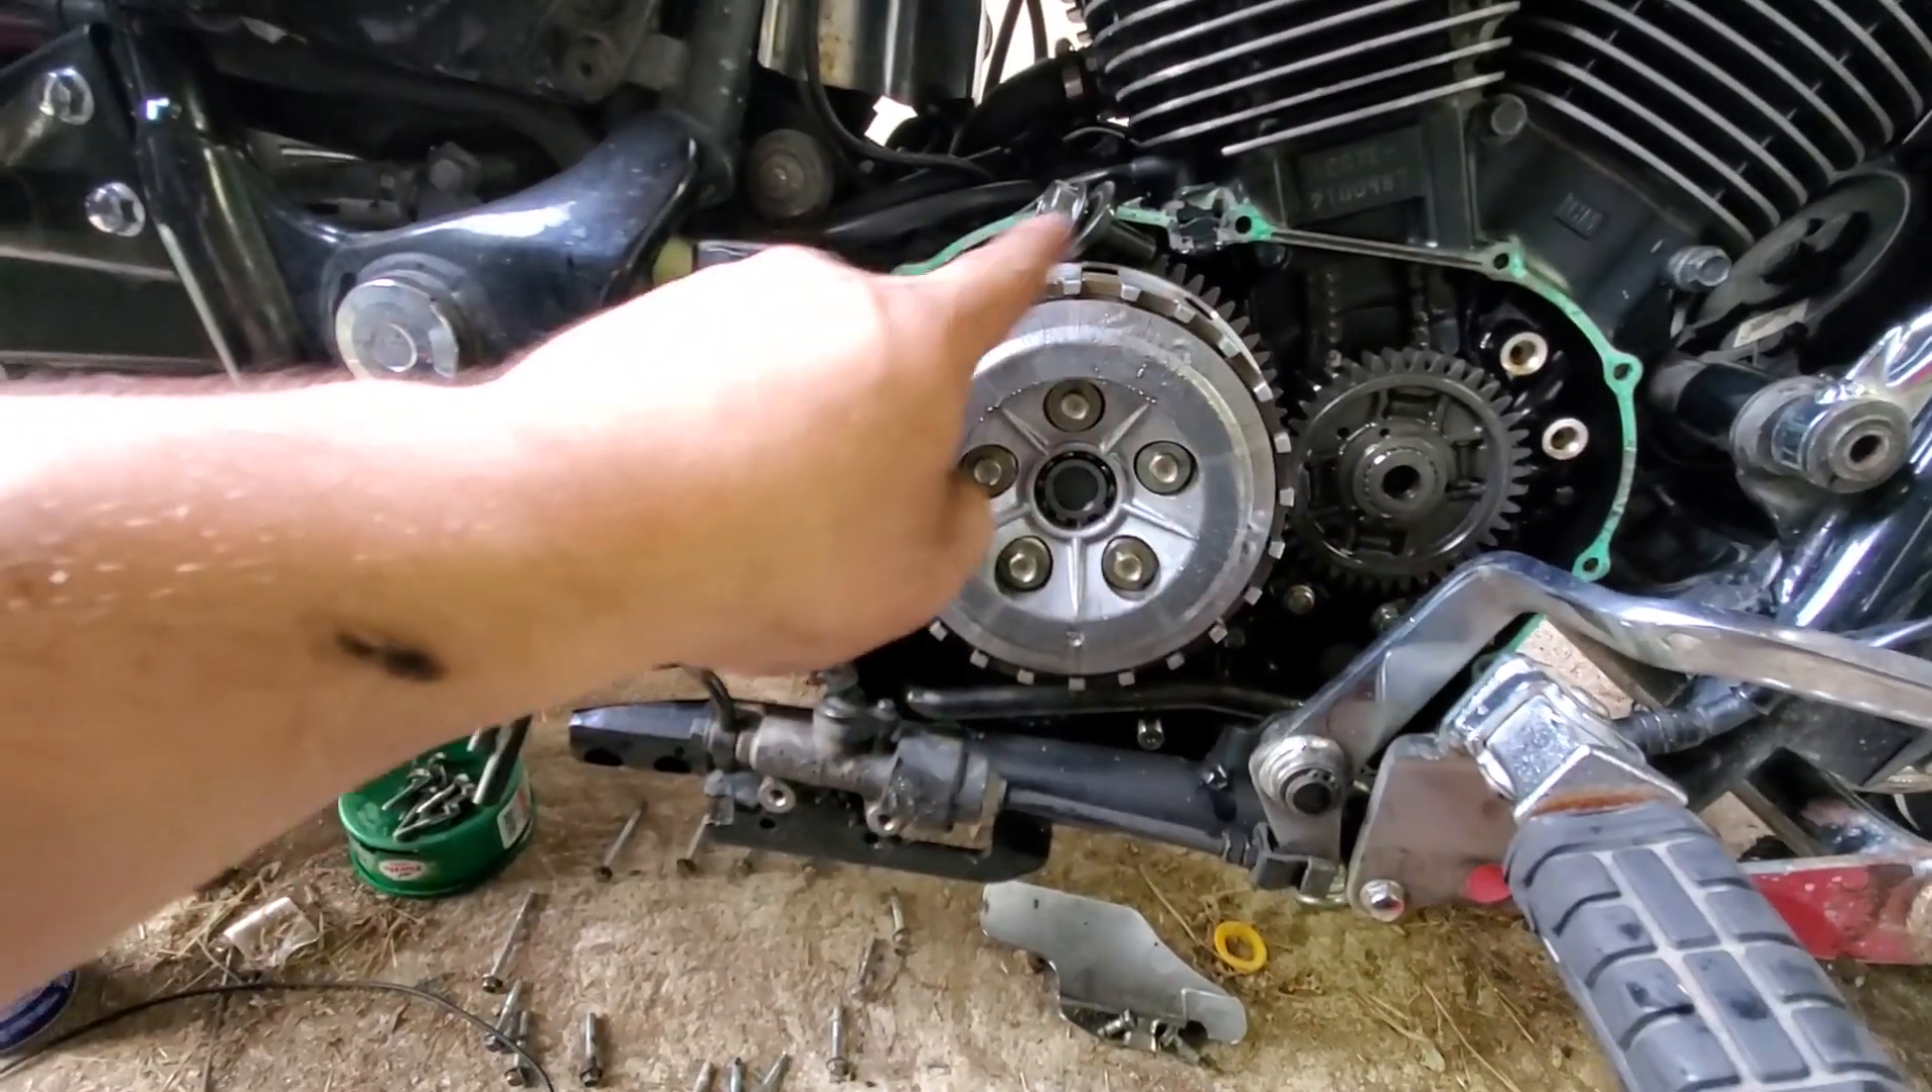After that, I was able to pull off the cover for the clutch basket, and then go ahead and pull the side cover off.